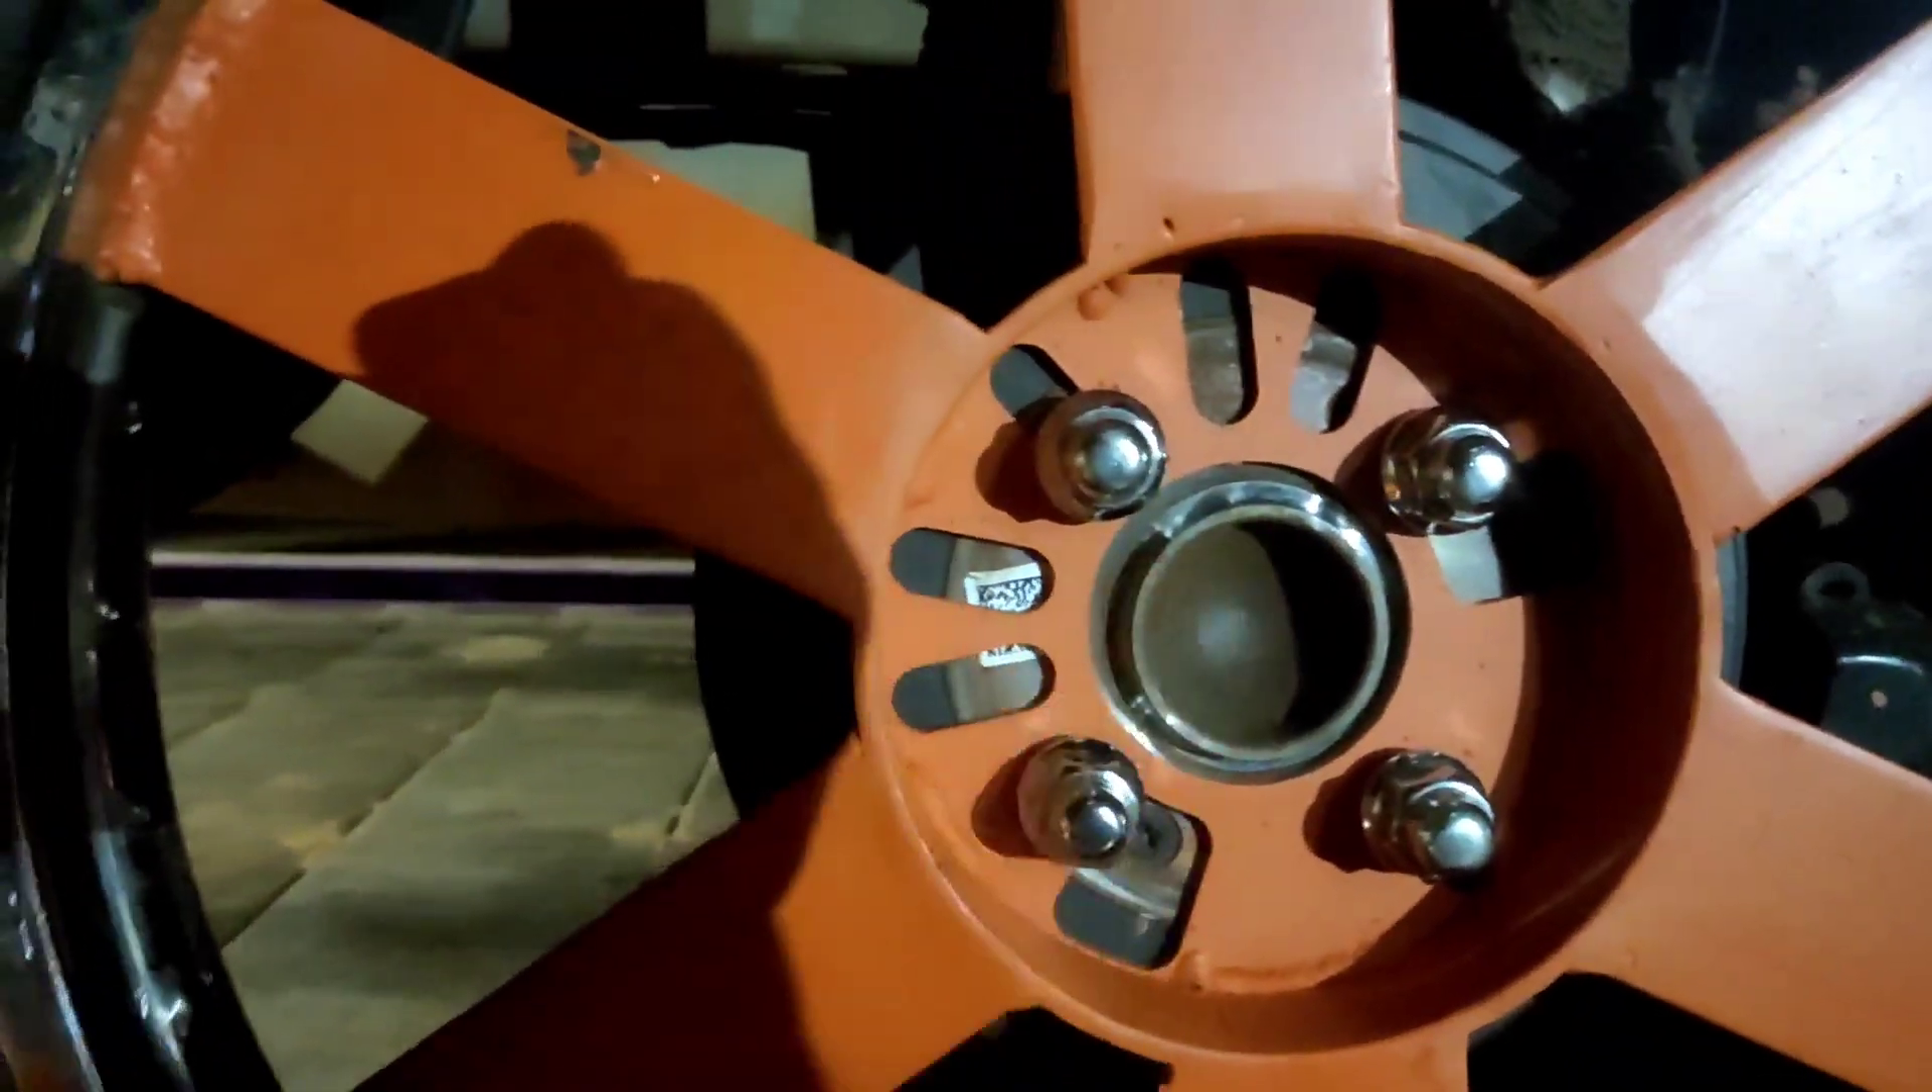Aqui deu os quatro parafusos. Certinho.